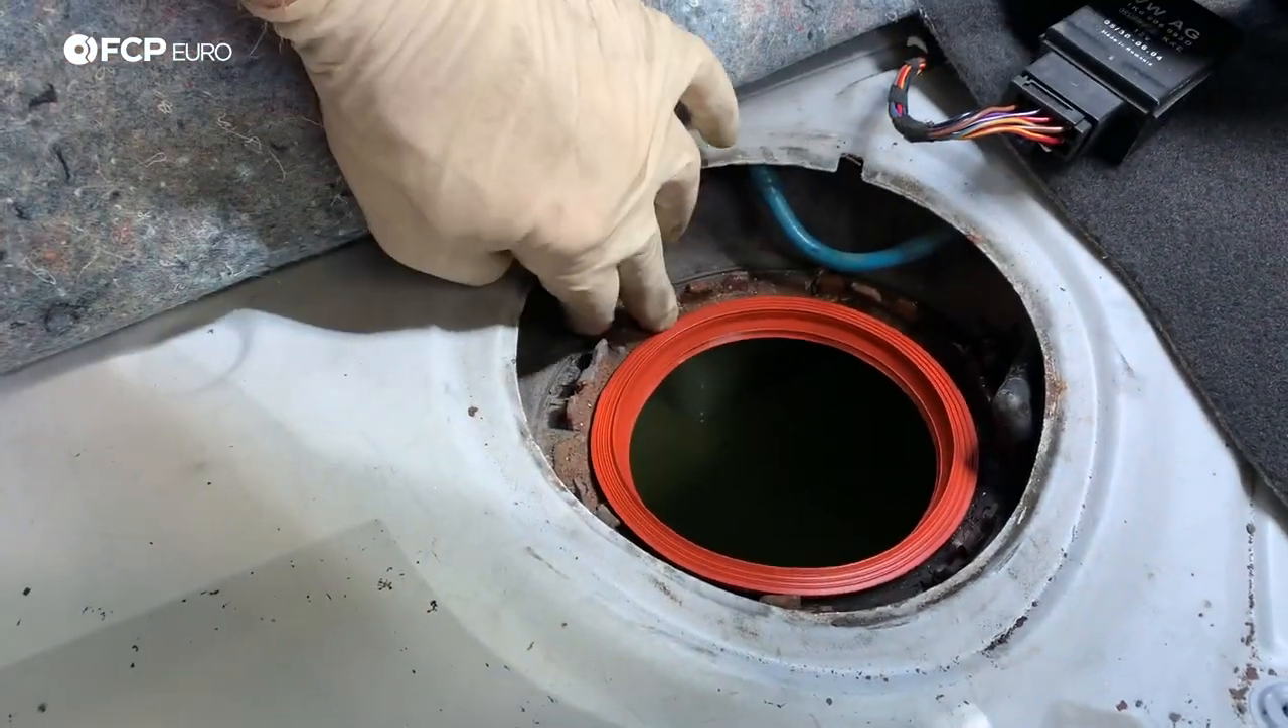So, we're going to go ahead and take our new seal. All right. So, we've got the new seal in there.